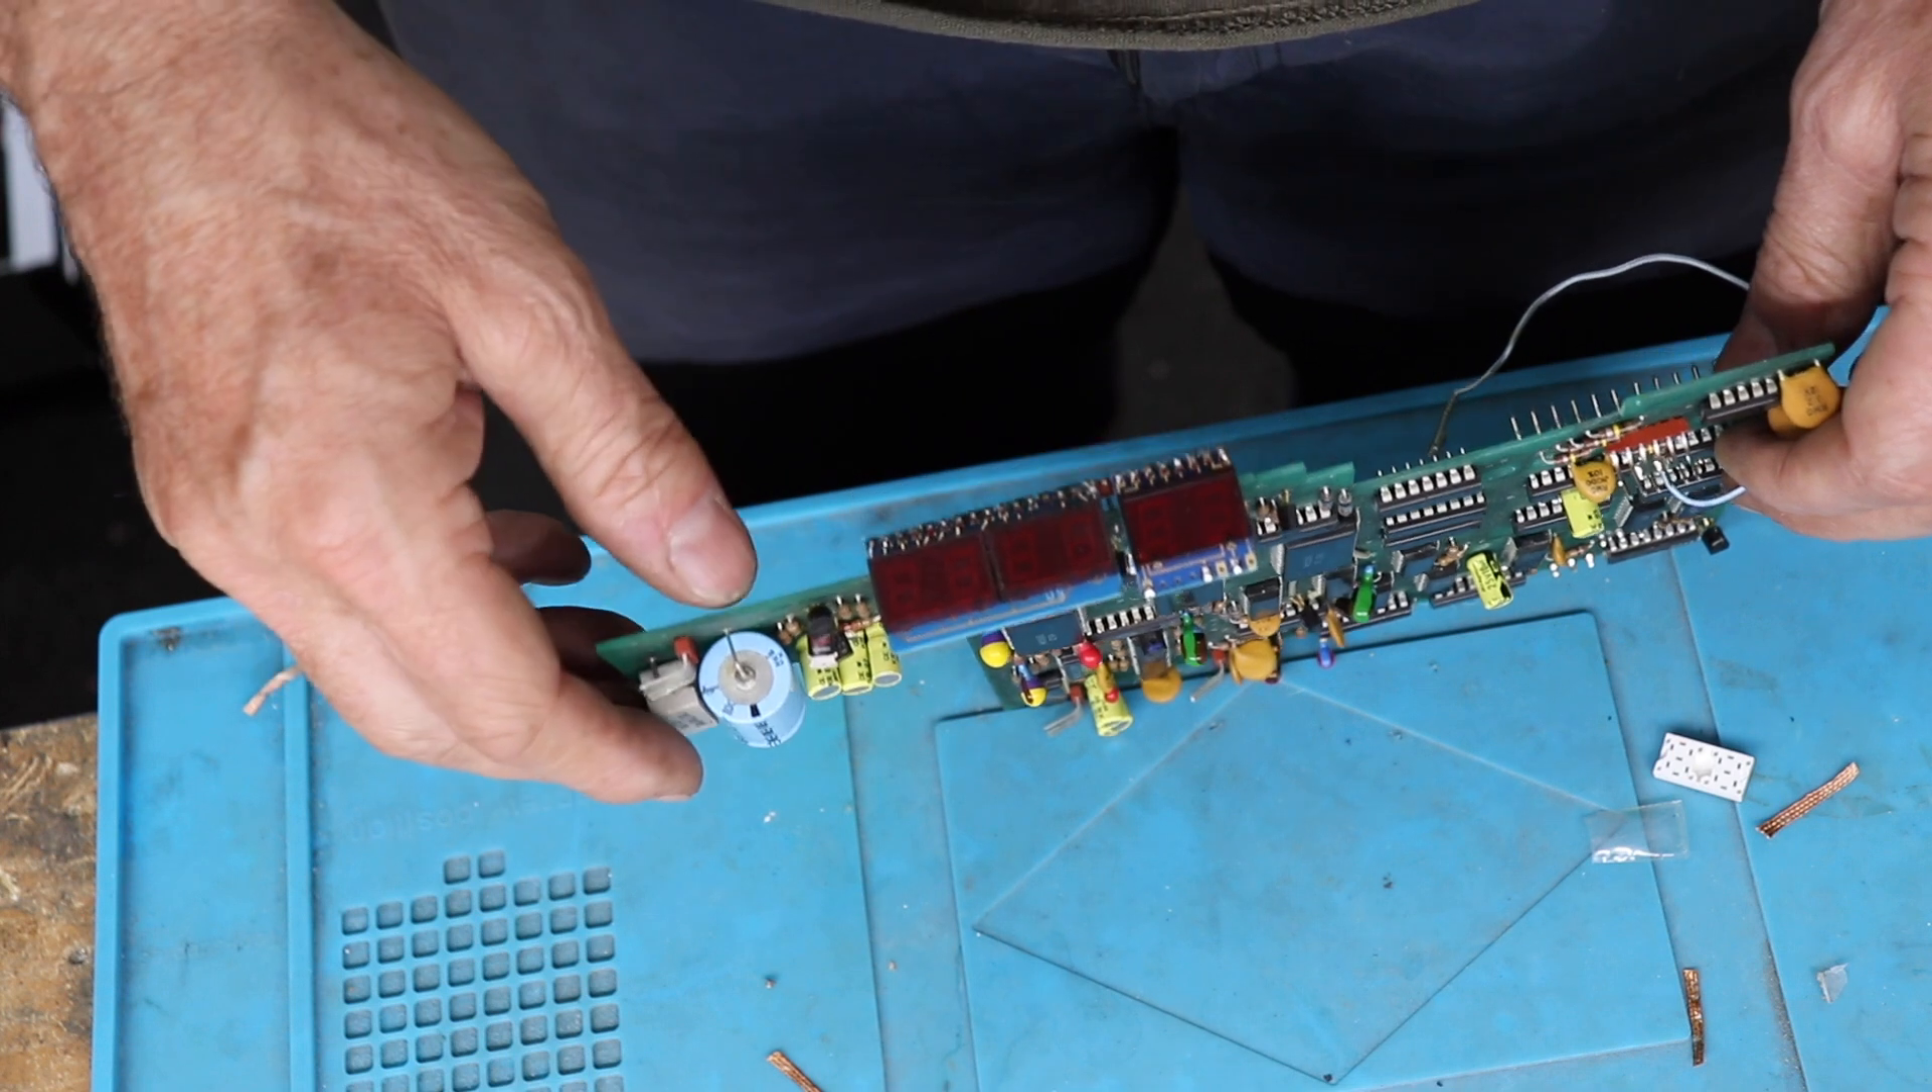I've put the display boards back on now.